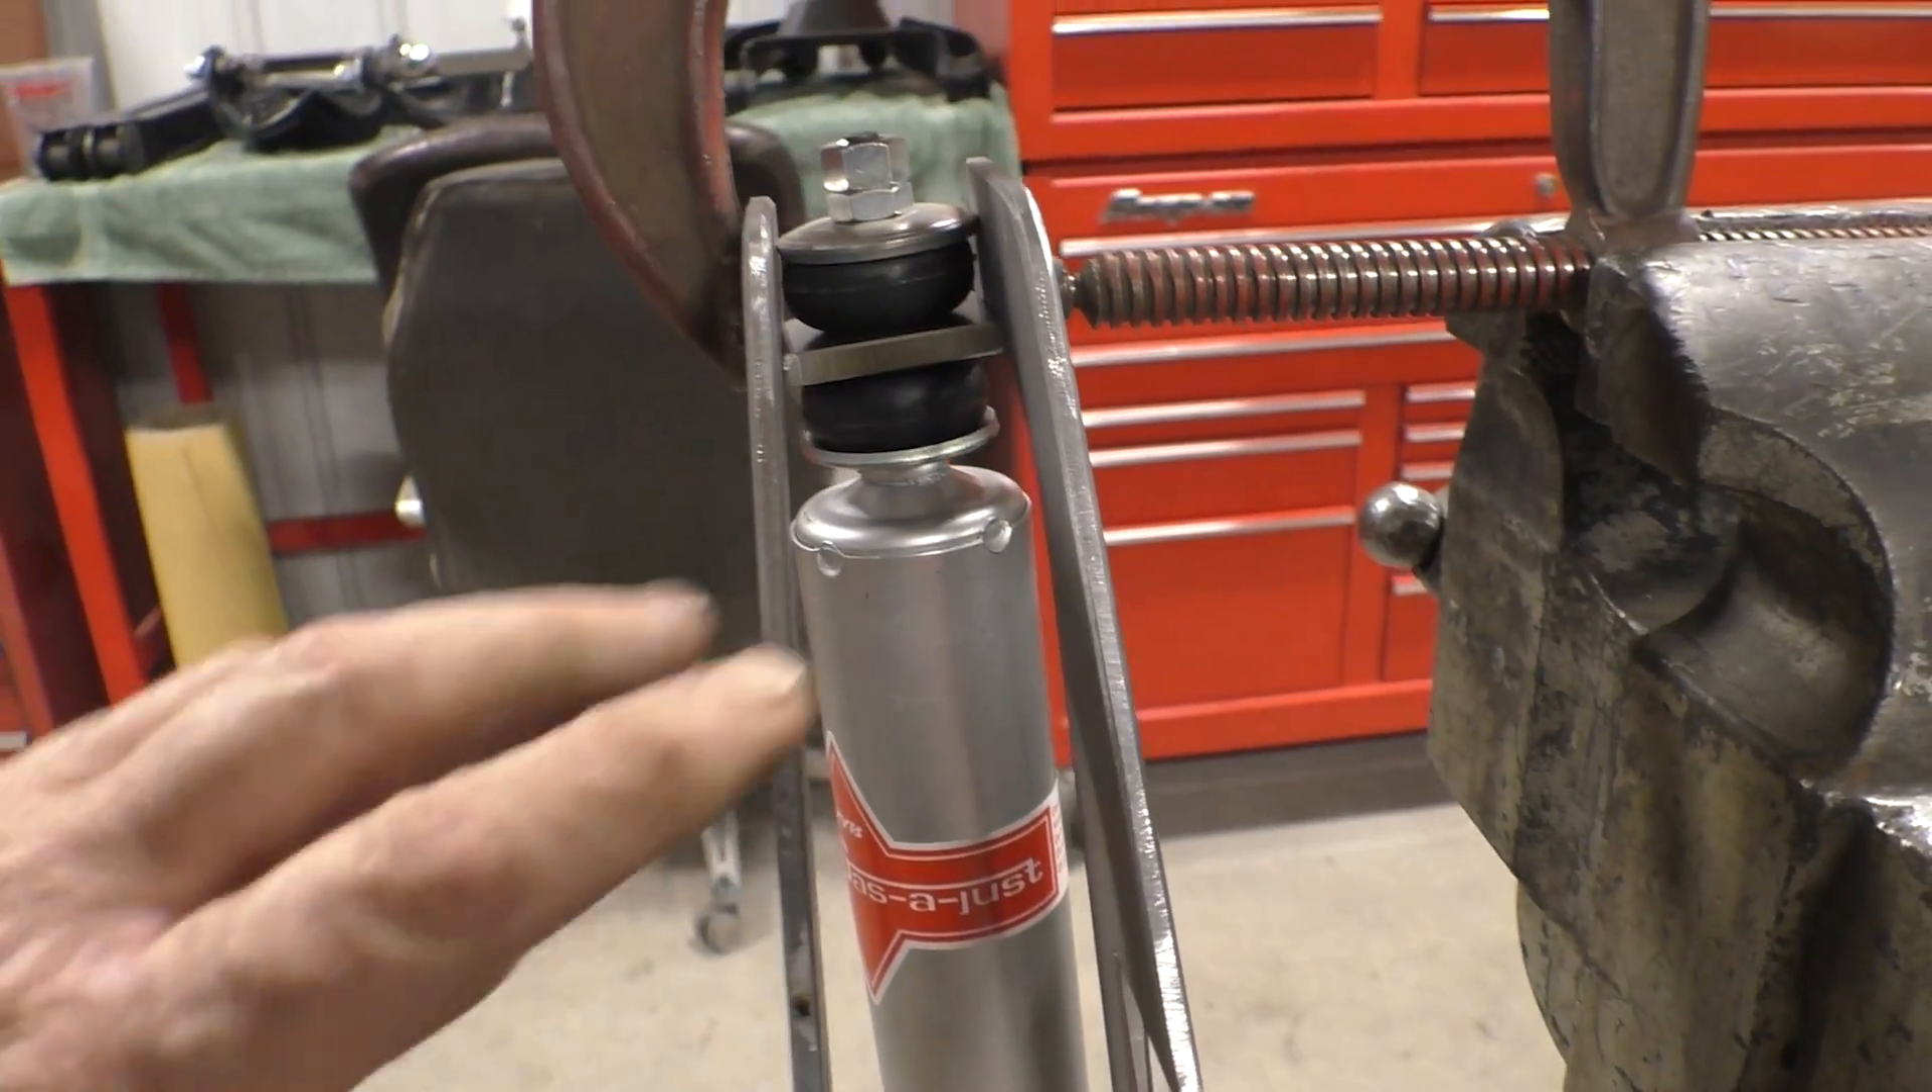This is what our mount looks like with the bridge in place and the shock screwed into it.